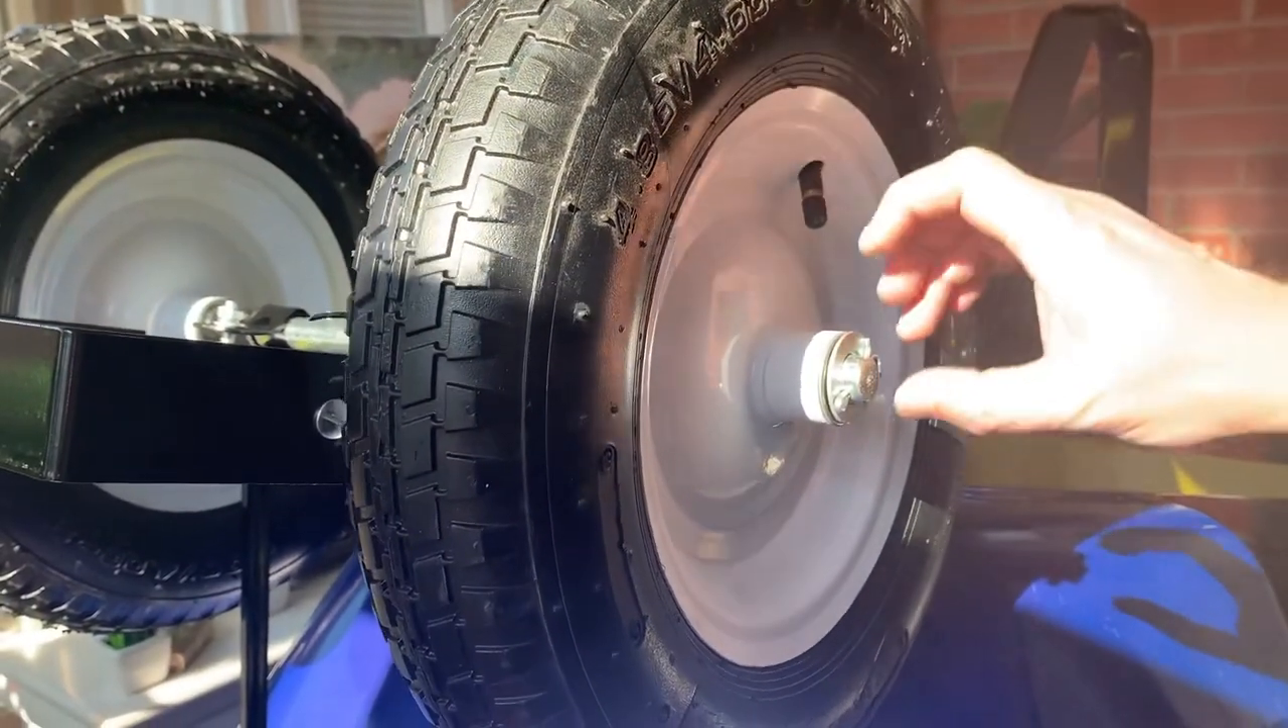In this phase, what we've done, in this stage, we put both pneumatic tires on.